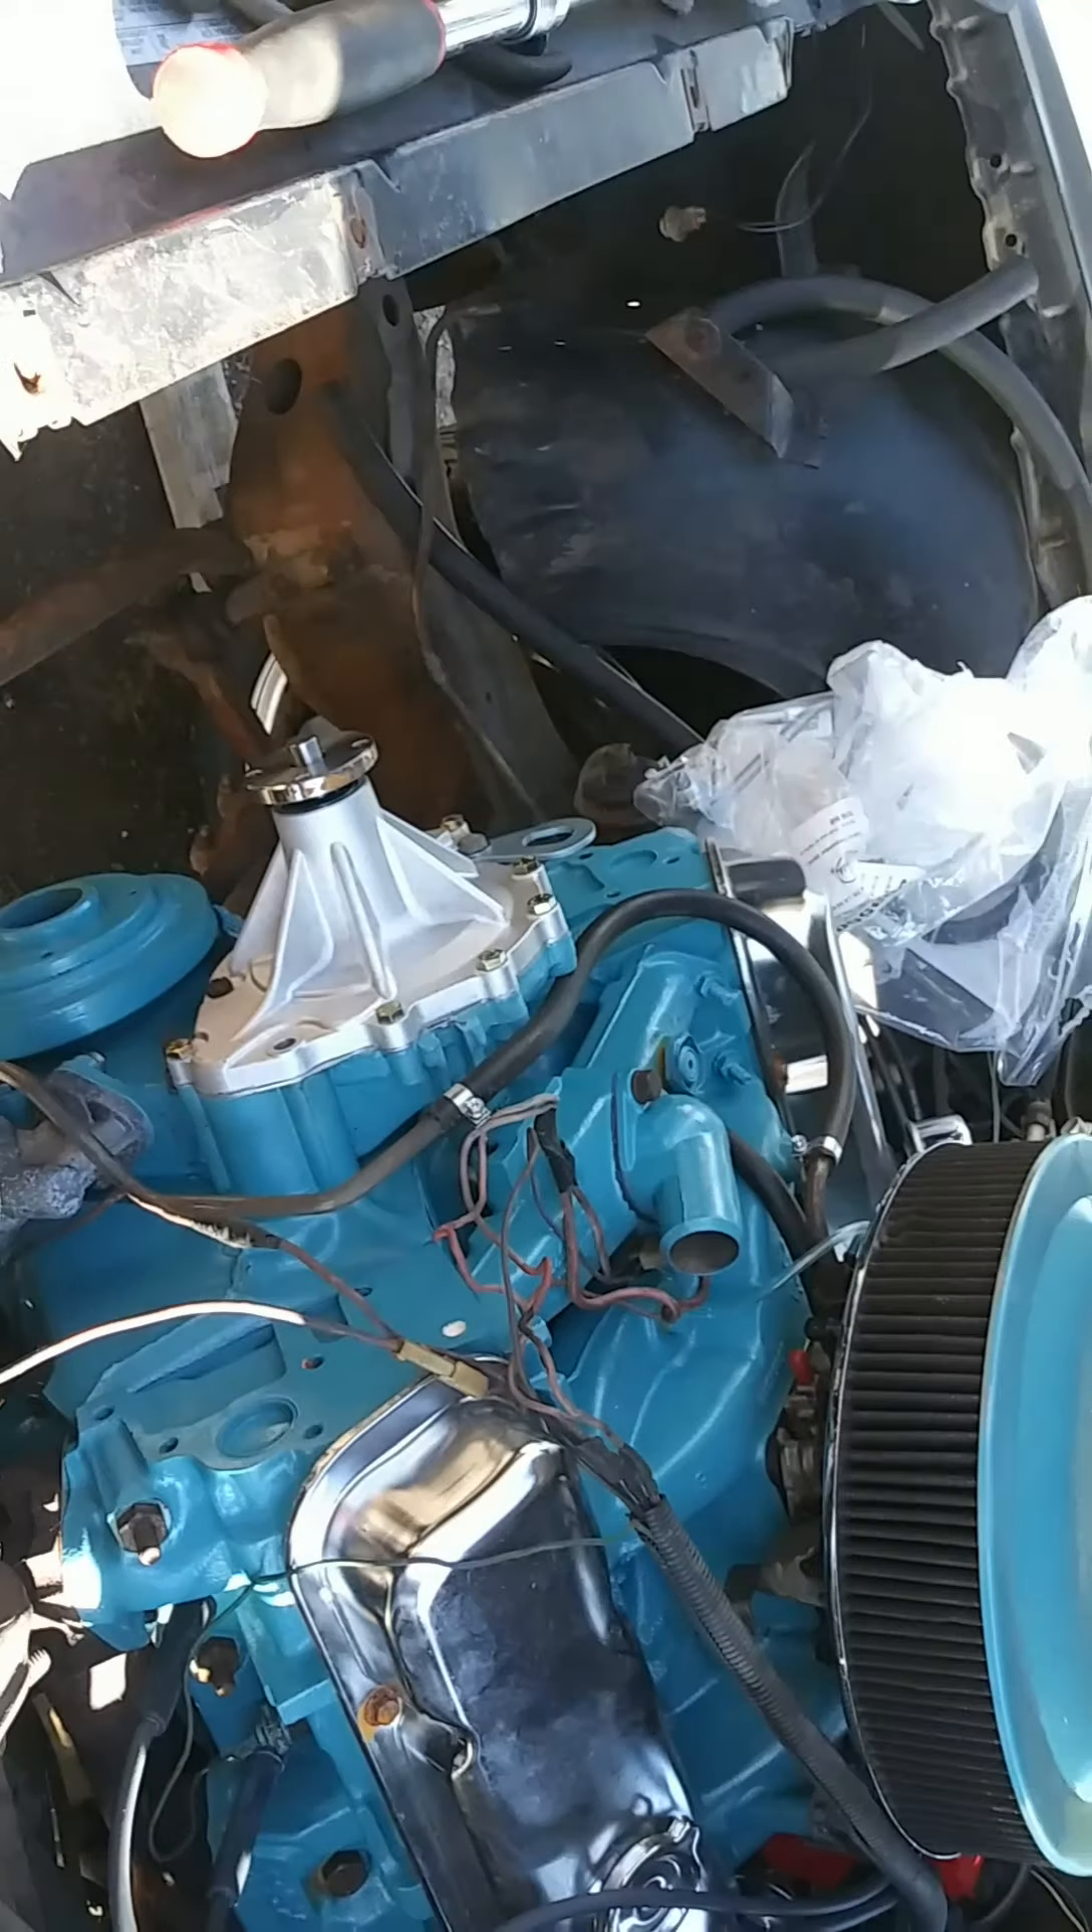I've still got to, uh, get the alternator and brackets and power steering and all that stuff up on the front of this, so I've got plenty to do up here.